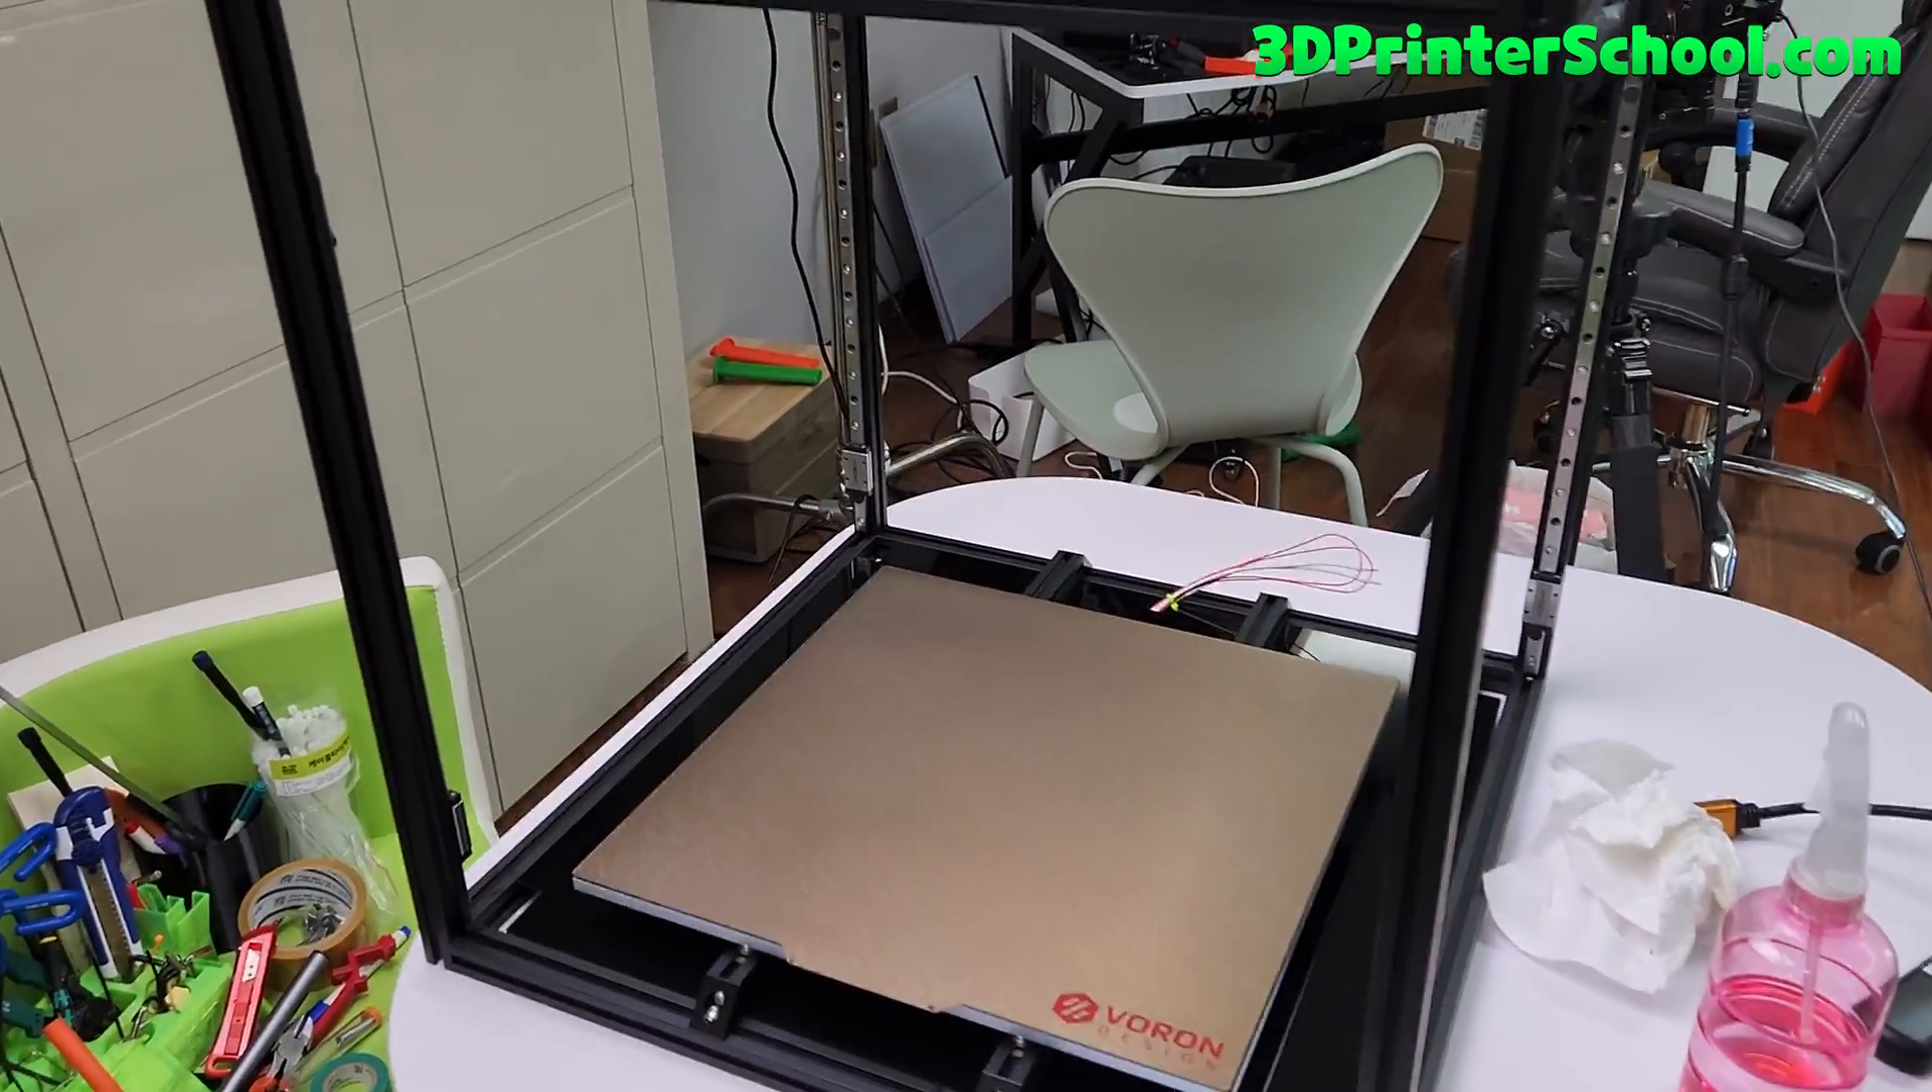Frame and bed done.